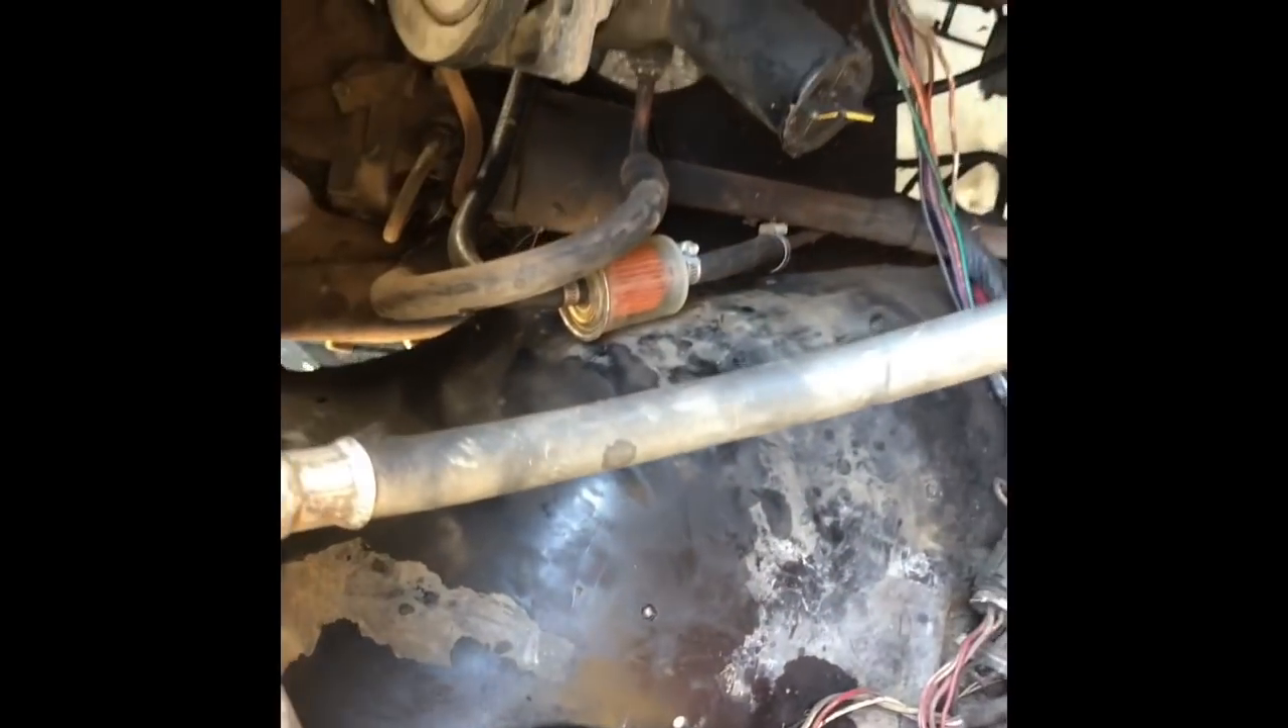Got the fuel filter in line here so we can see how much trash is in it.